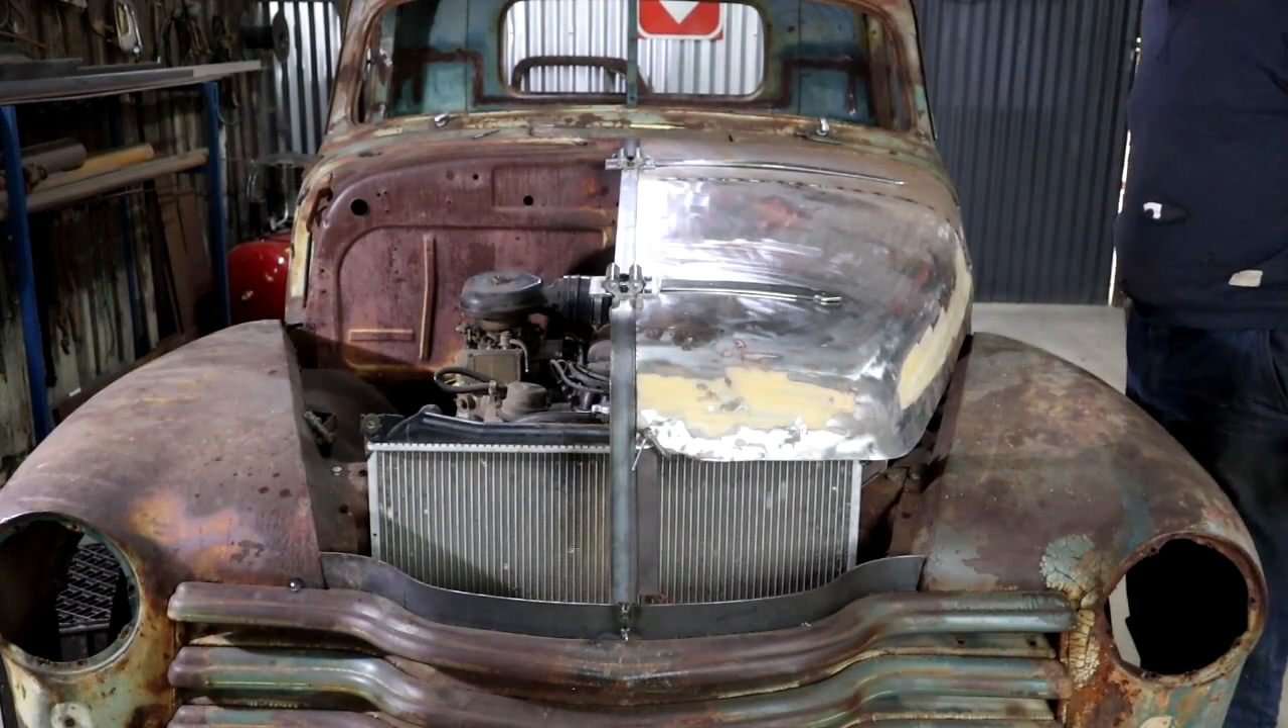So I now have a half hooded car.